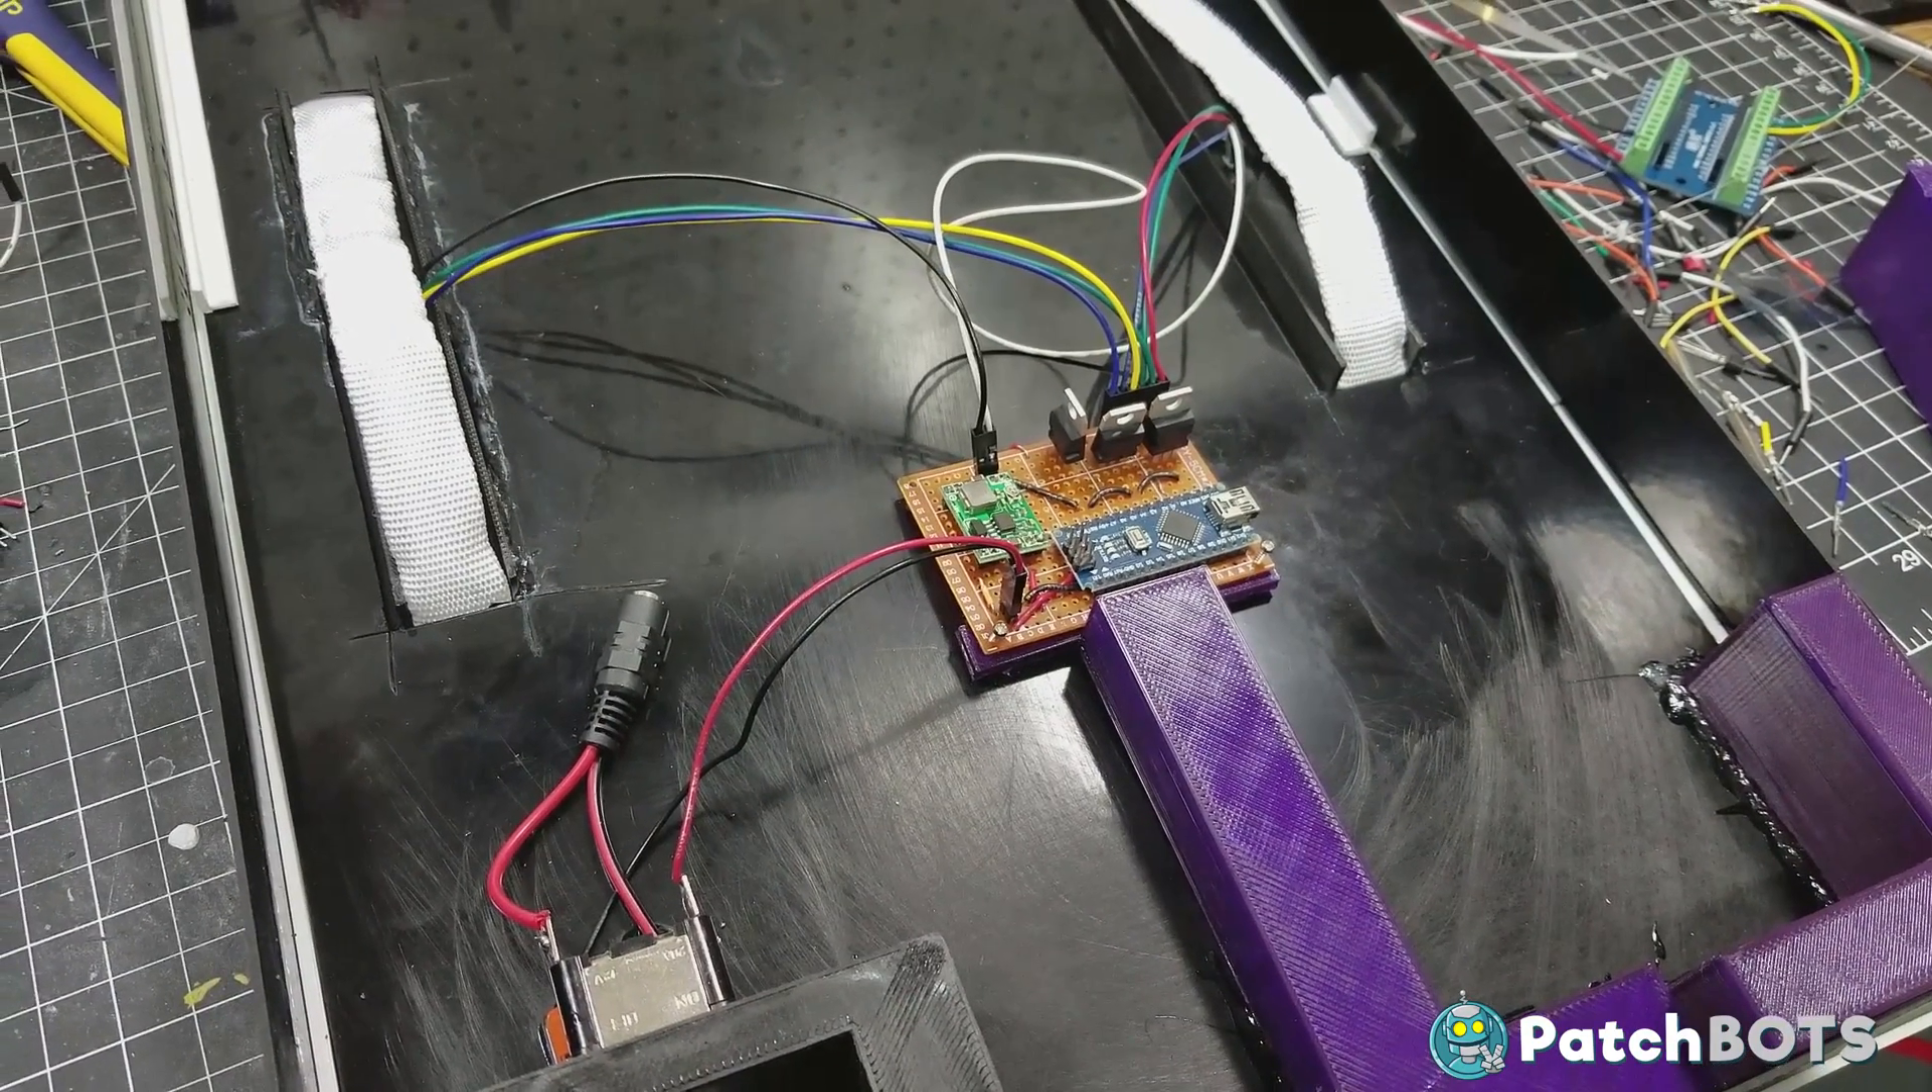Okay, I wired the board together and installed it onto the back of the sign.